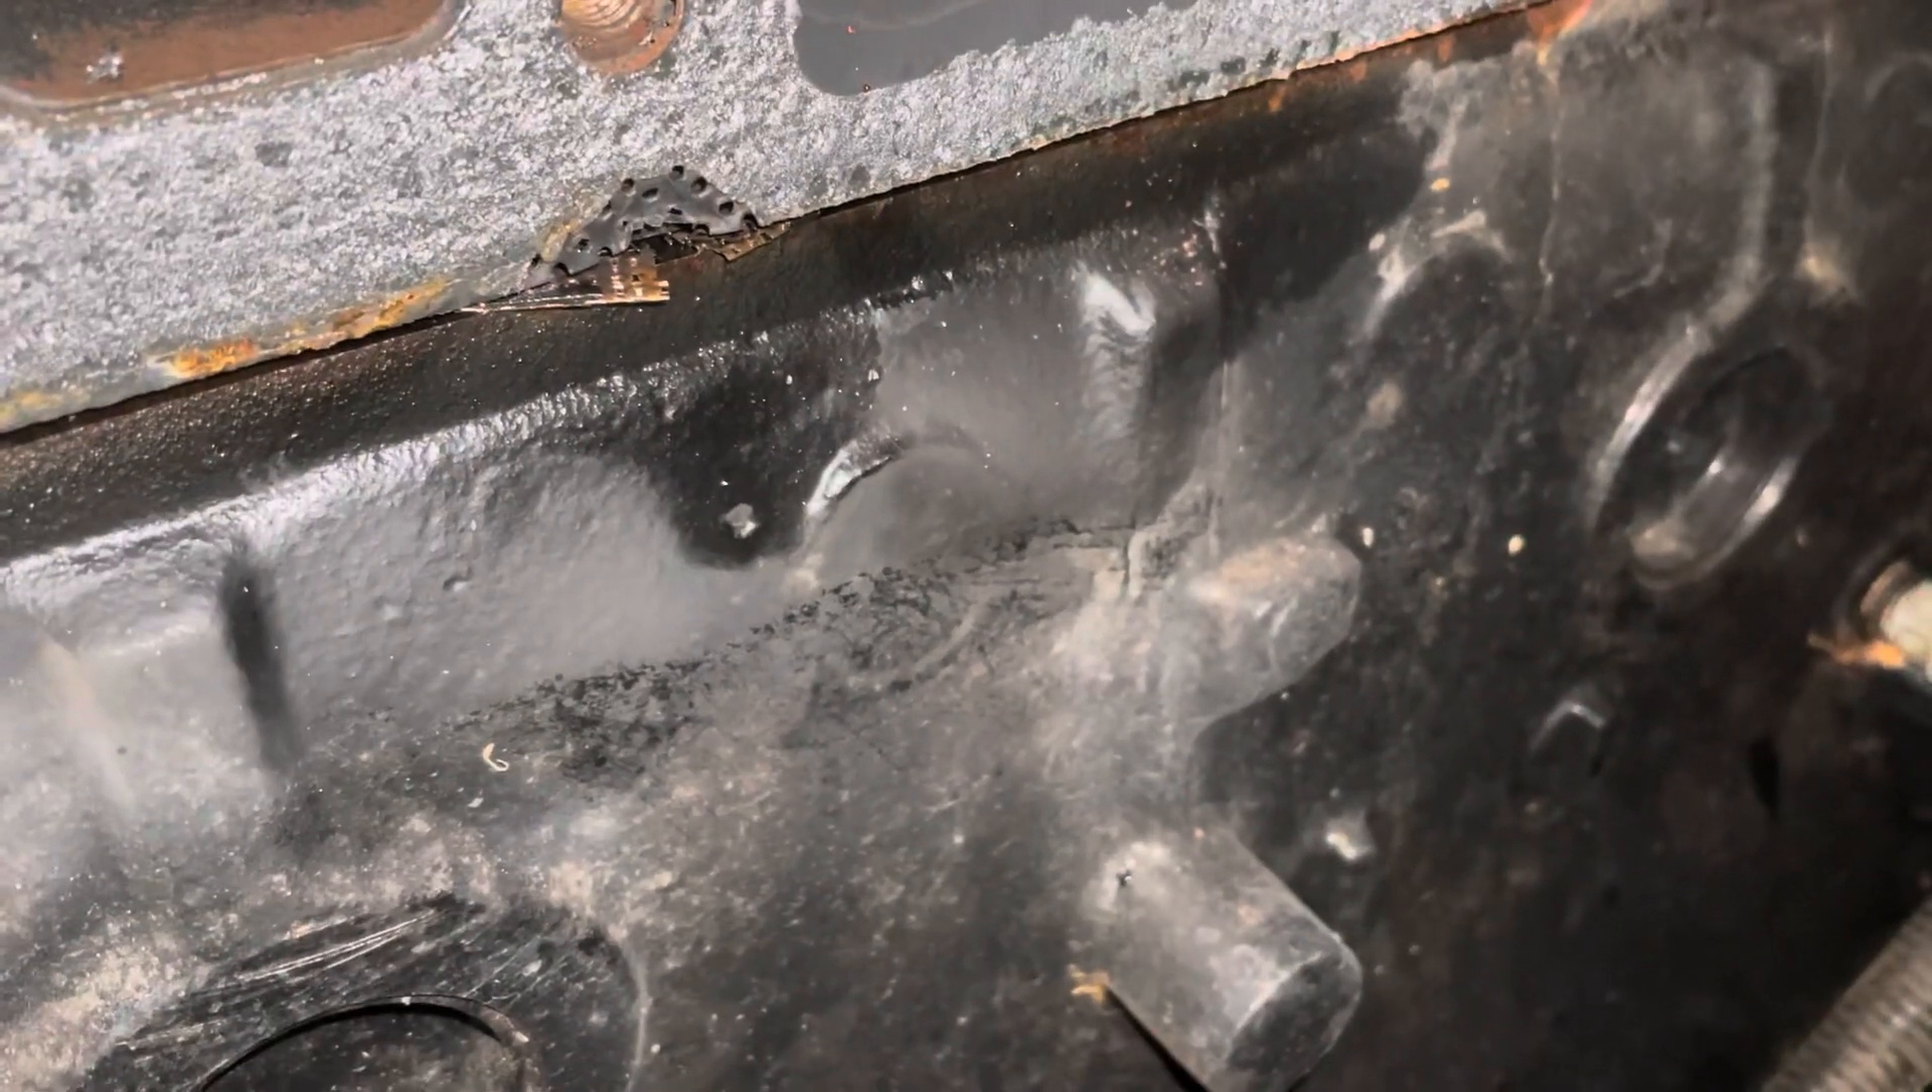Right there is a blown head gasket right there you see the gasket has been pushed out from between the head and the block right there.